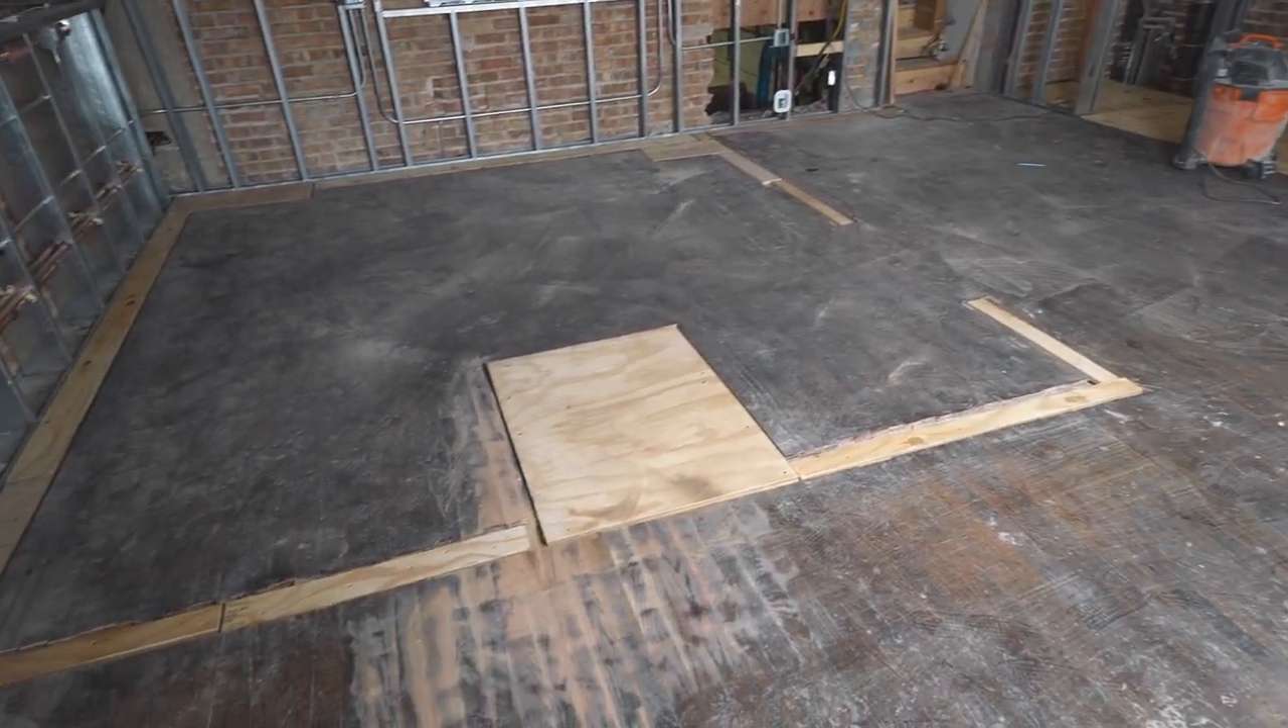So I lost a day because of hitting that electrical with my saw, but I got all the subfloor patched up, ready to hit the ground running, putting the rest of the floor in.